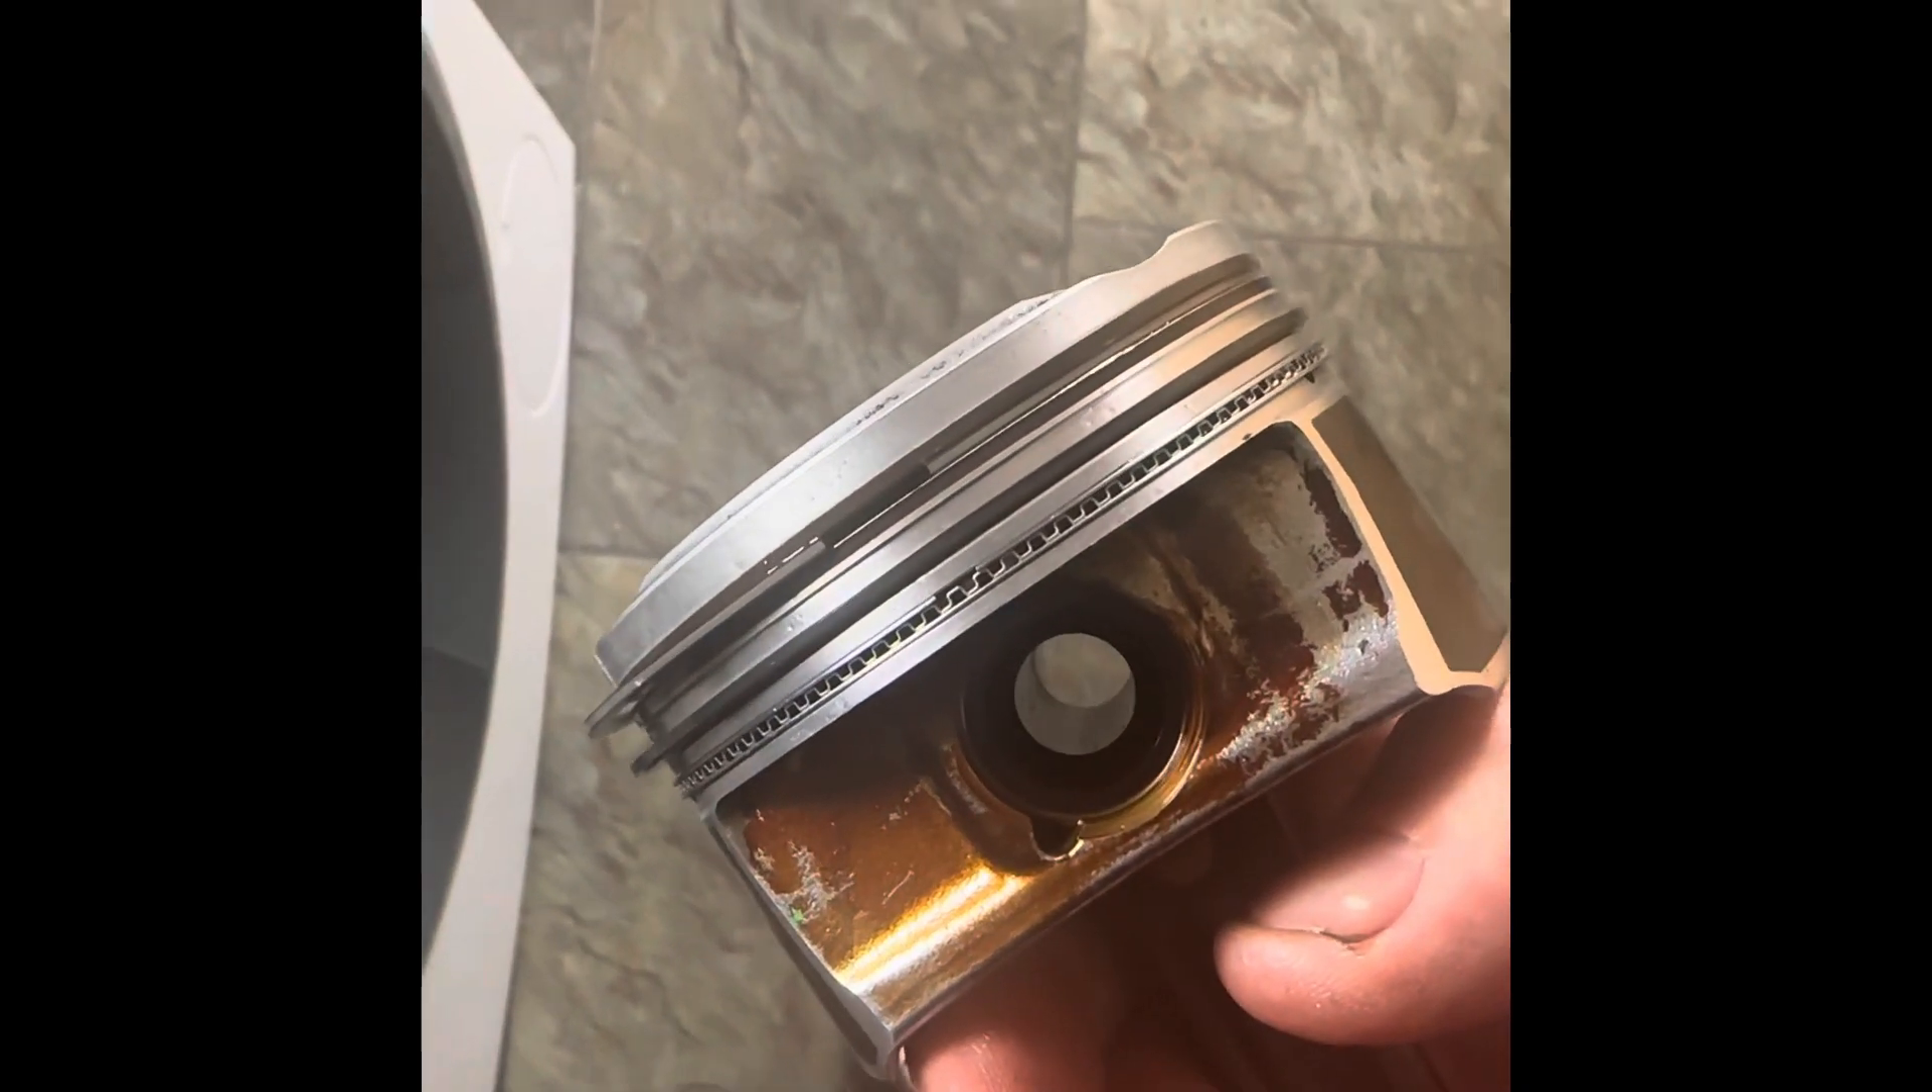We've got the rings in there, look. You can see that.